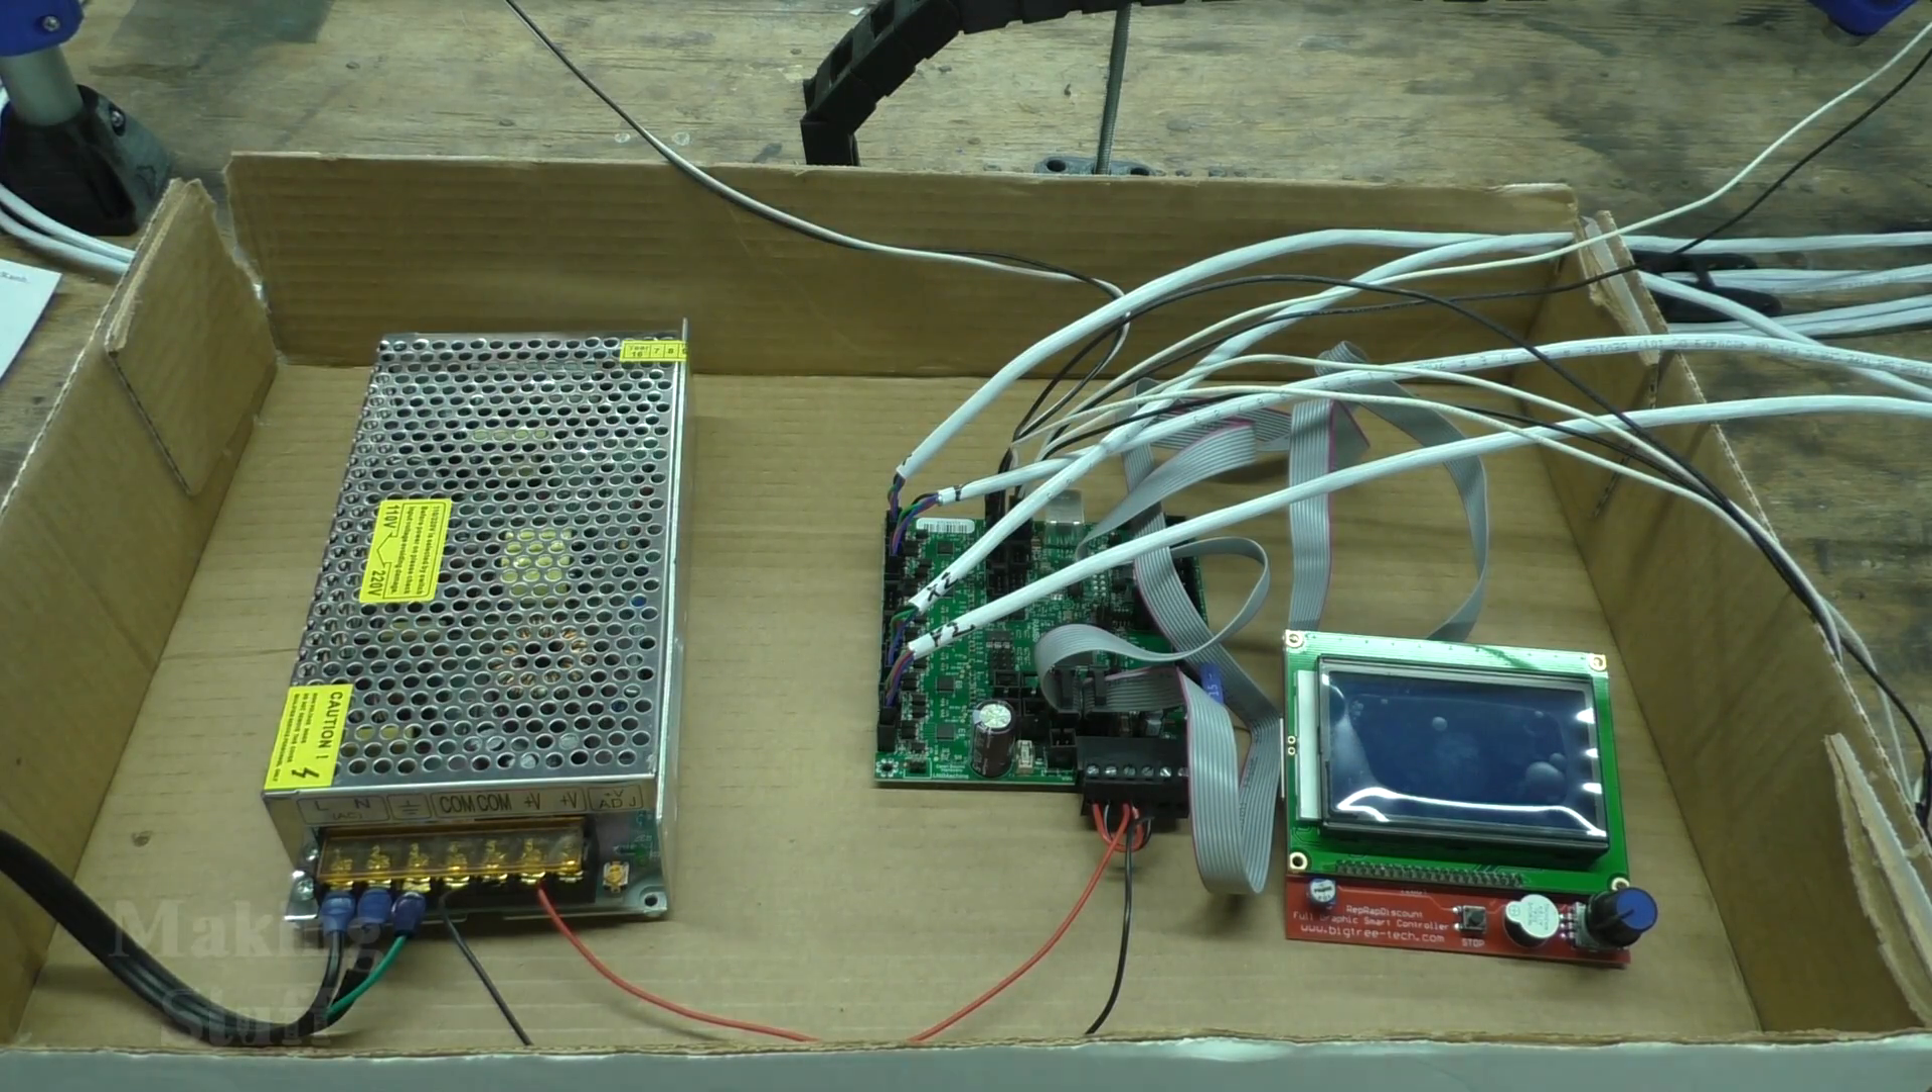The machine is all wired I've got the power going to the board.